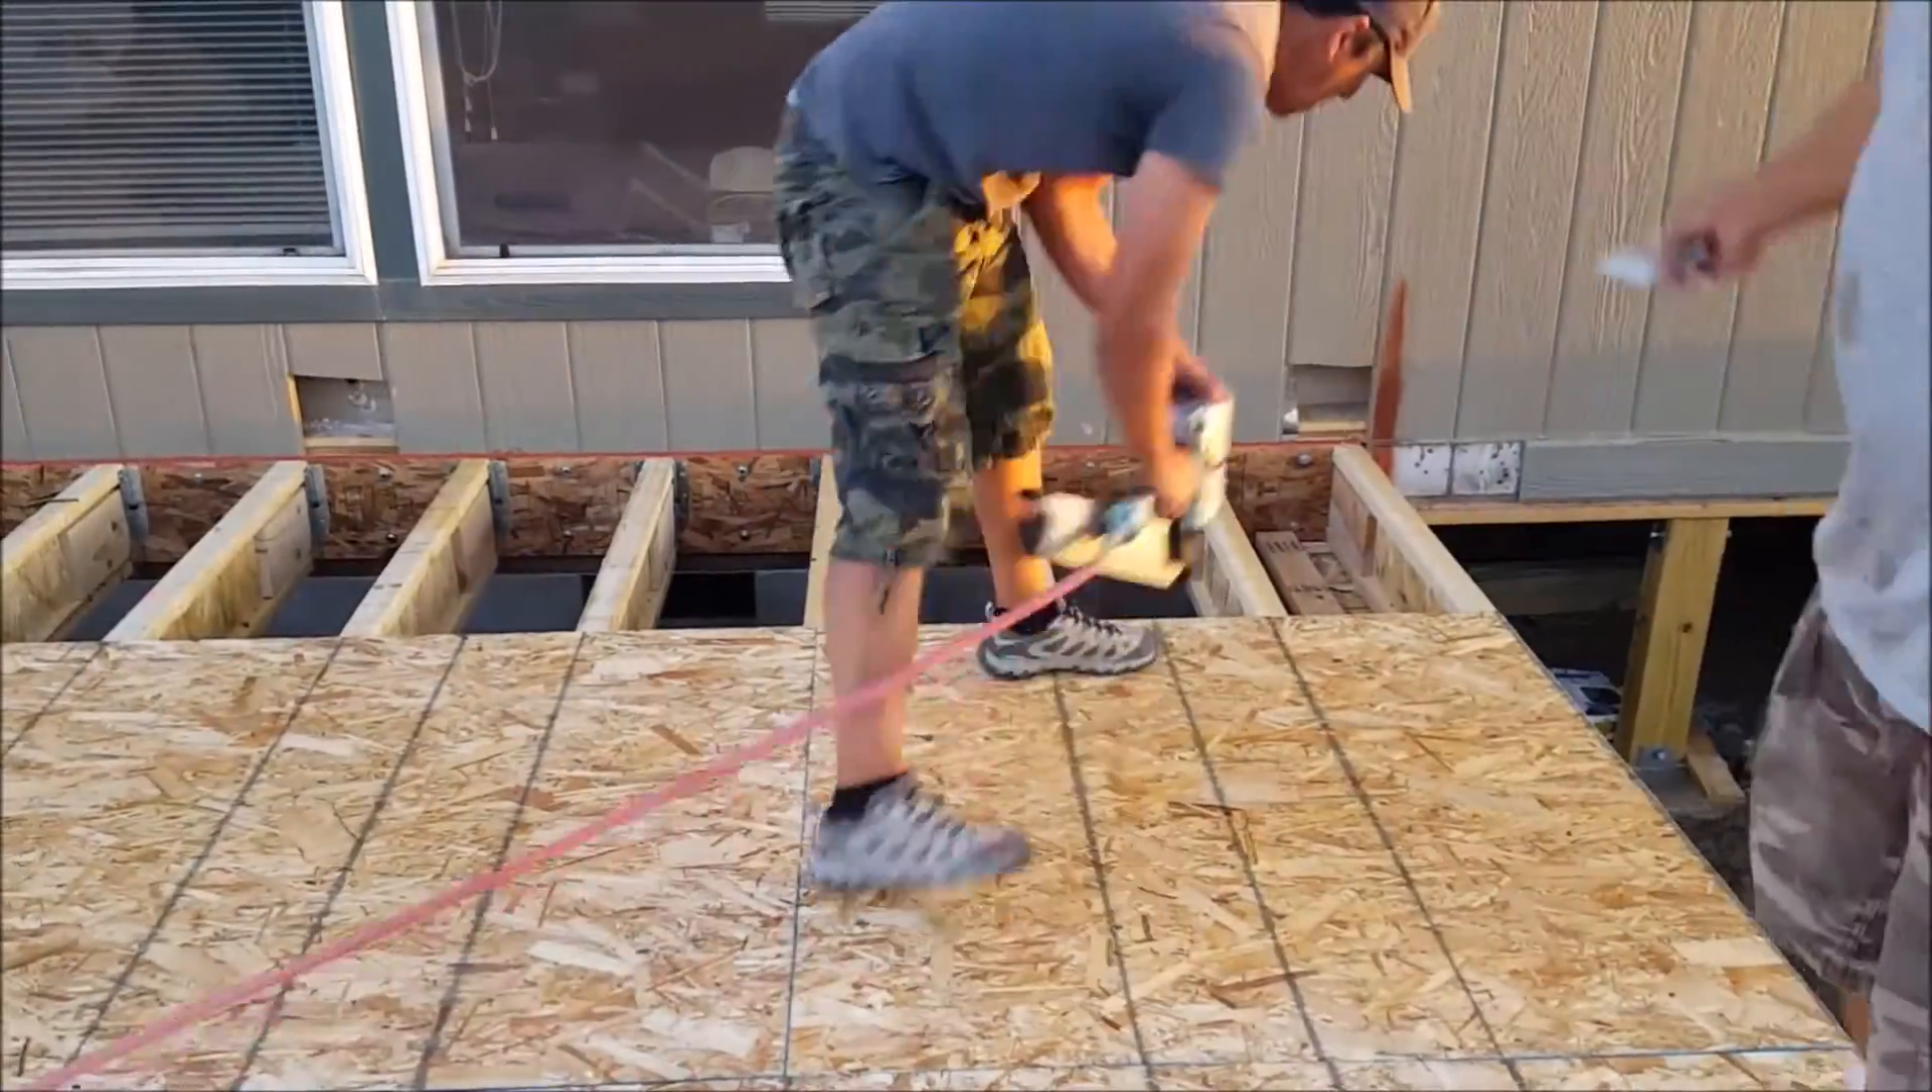At this point, I'm pretty close to being done with the subfloor installation. I just got one more row left.